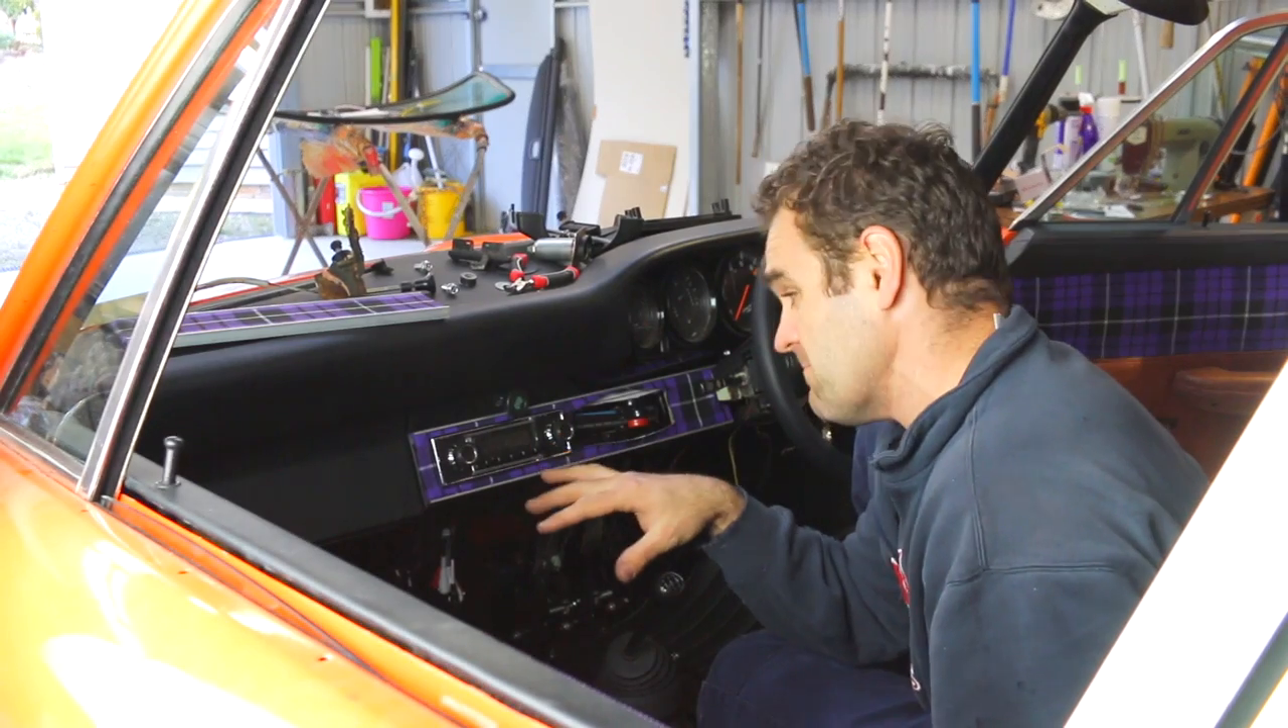That is the stereo head unit installed.